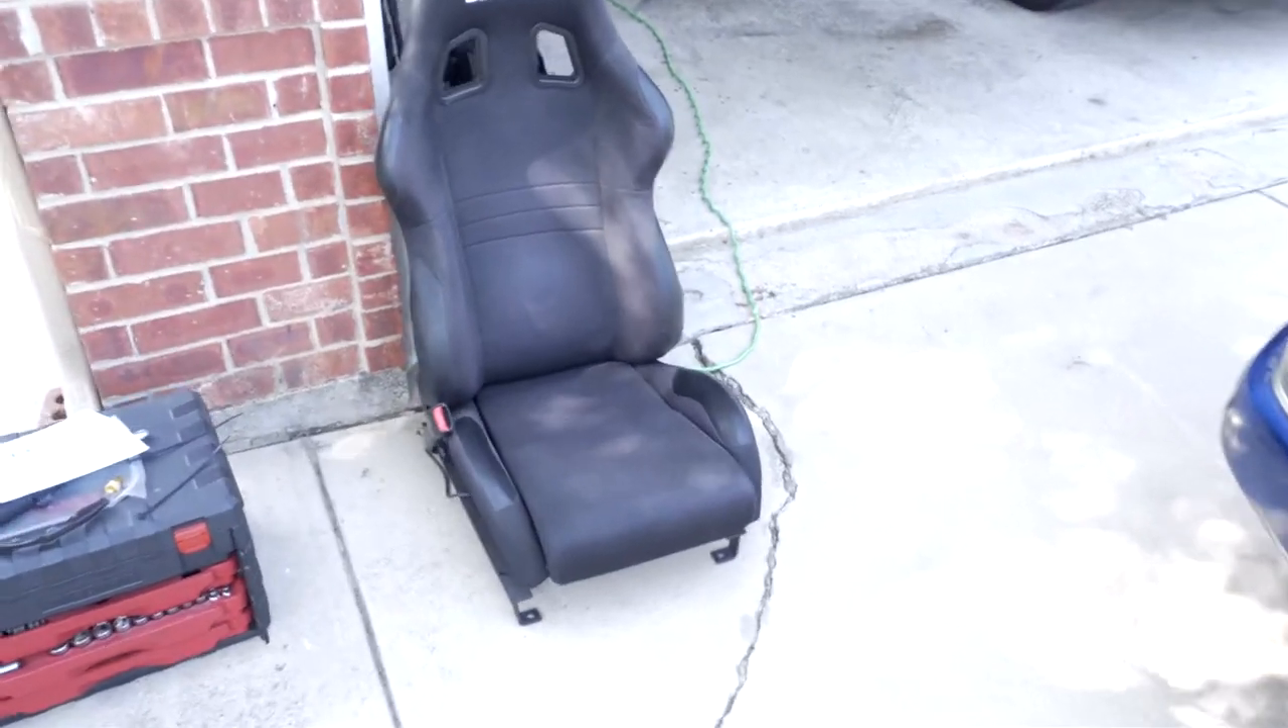A few things I've done so far is I took the driver's side seat out.